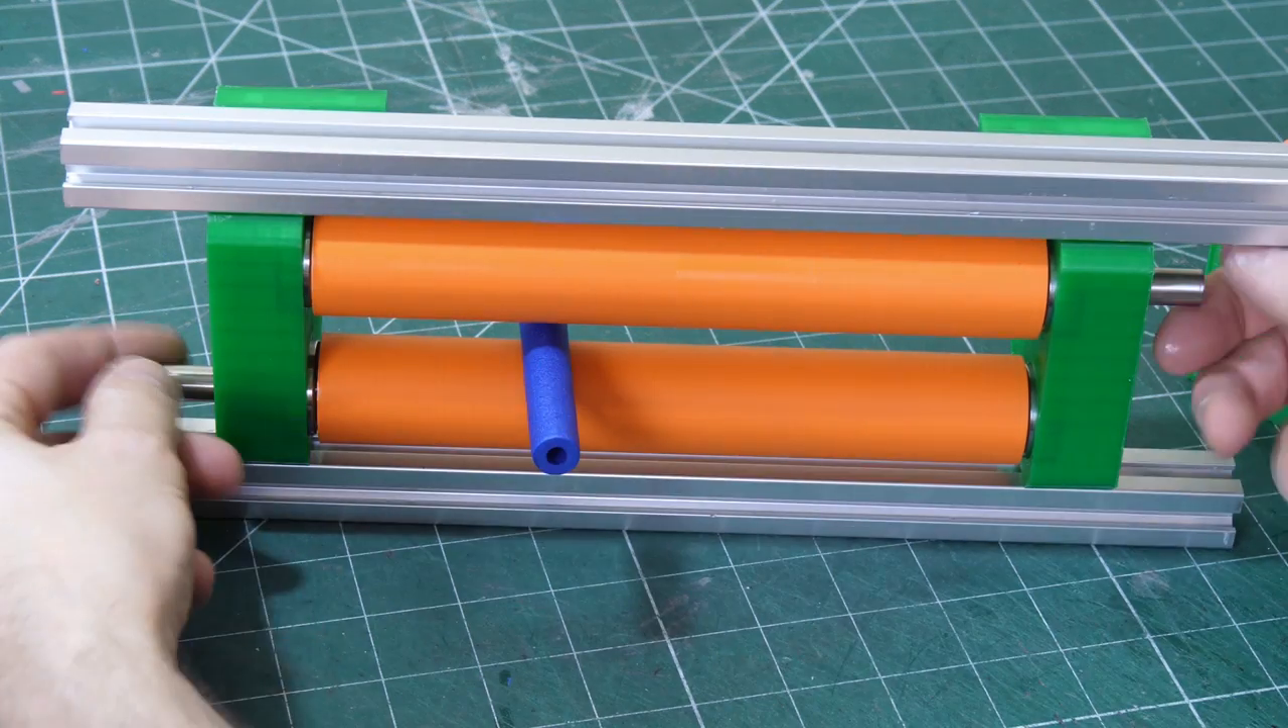So as you can see, I've made a pair of rollers on bearings and steel shaft, and hopefully they're going to work just like a Nerf gun to take the Nerfs and shoot them all the way through.